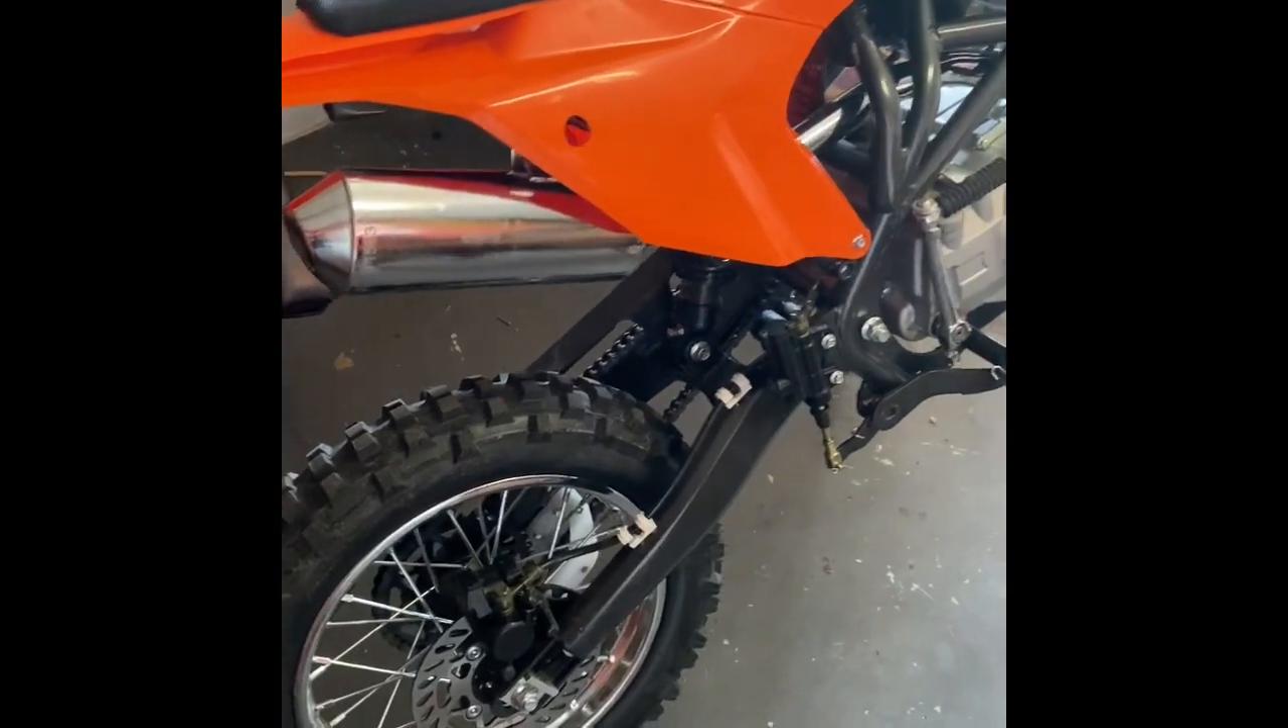Finished up the muffler and got it installed back on the bike.